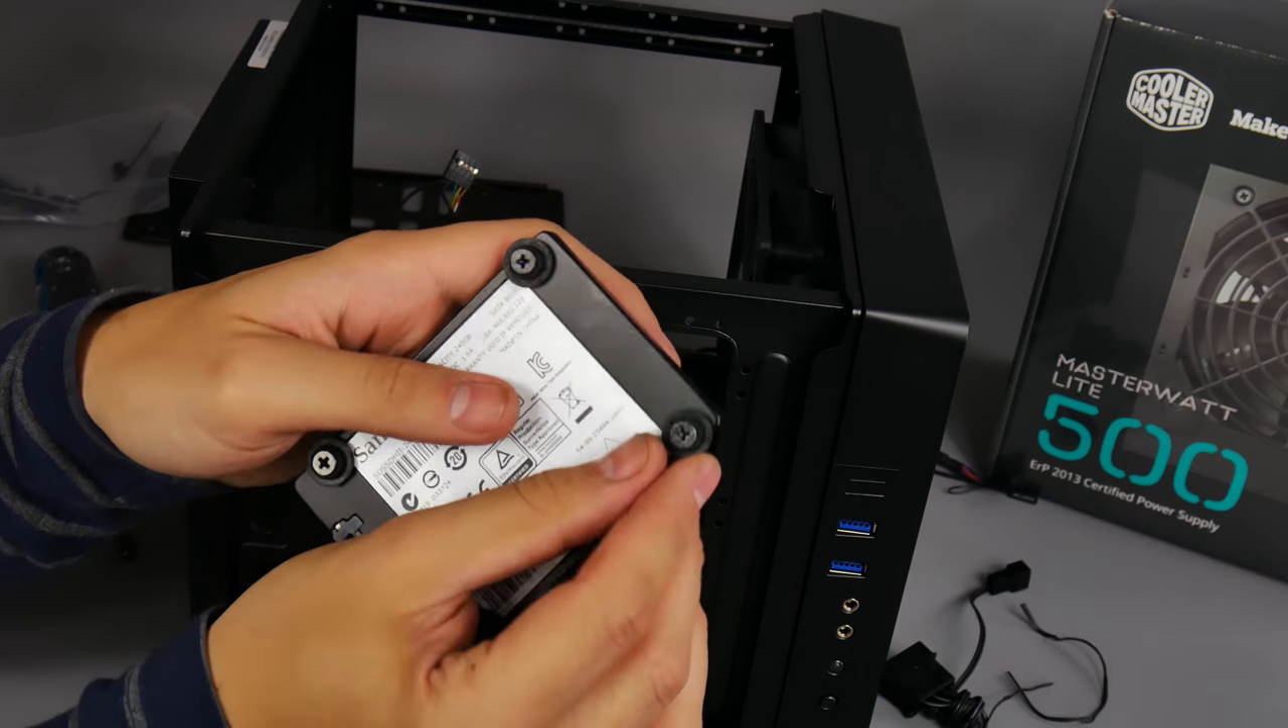I've put the uh the four other rubber mounts onto the ssd there.